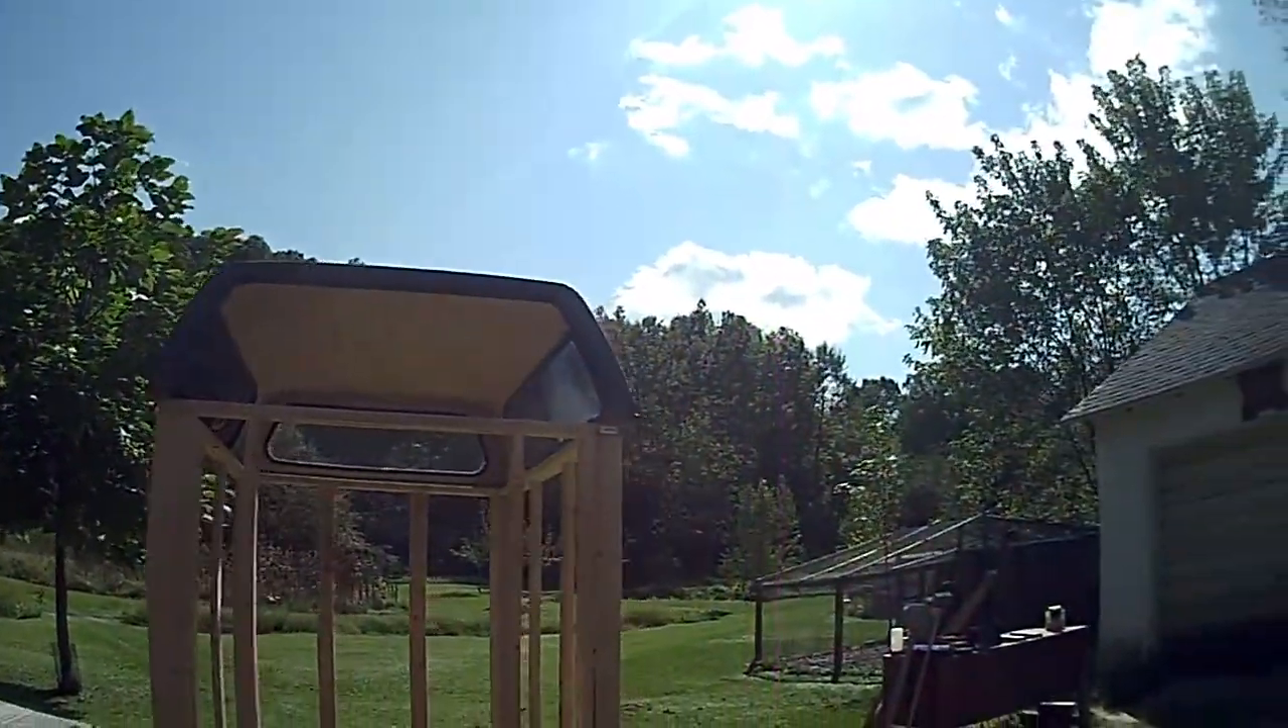So I've got the sides framed up. I've got the truck cap sitting up there.